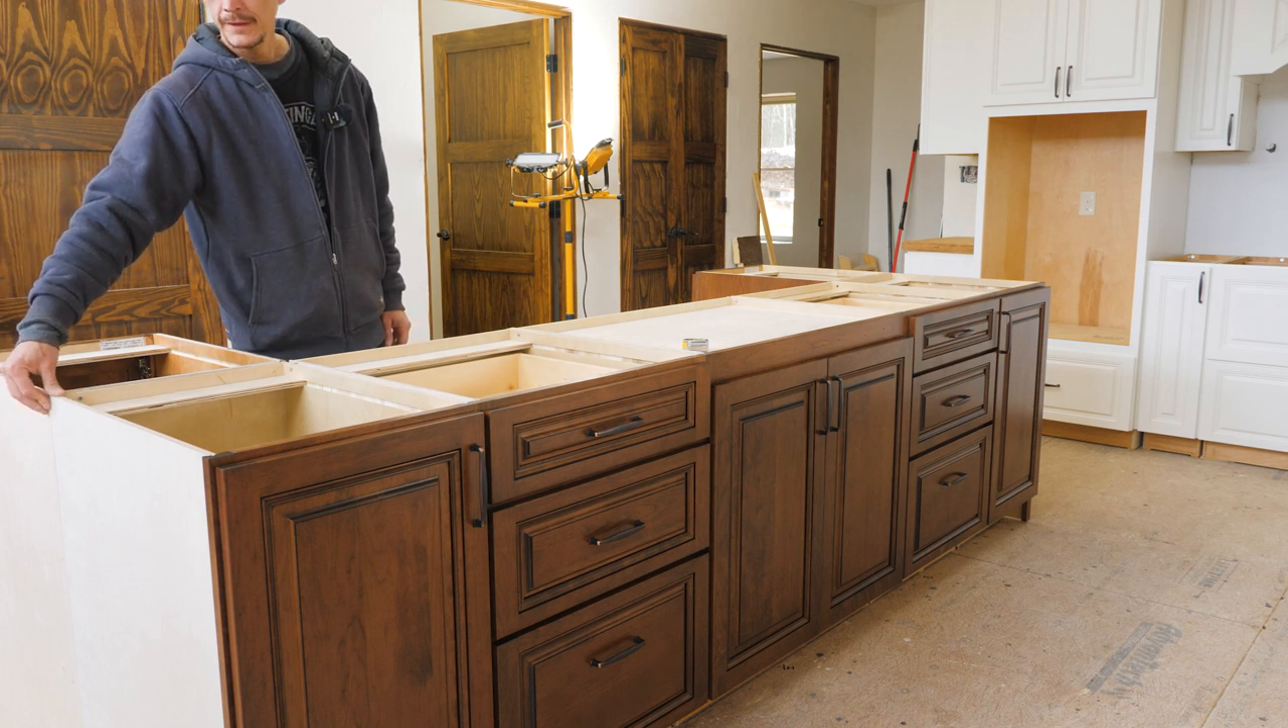This is just bare plywood we have a panel that goes here of finished quarter inch and then we're going to put applied doors so it looks more like furniture cabinet.